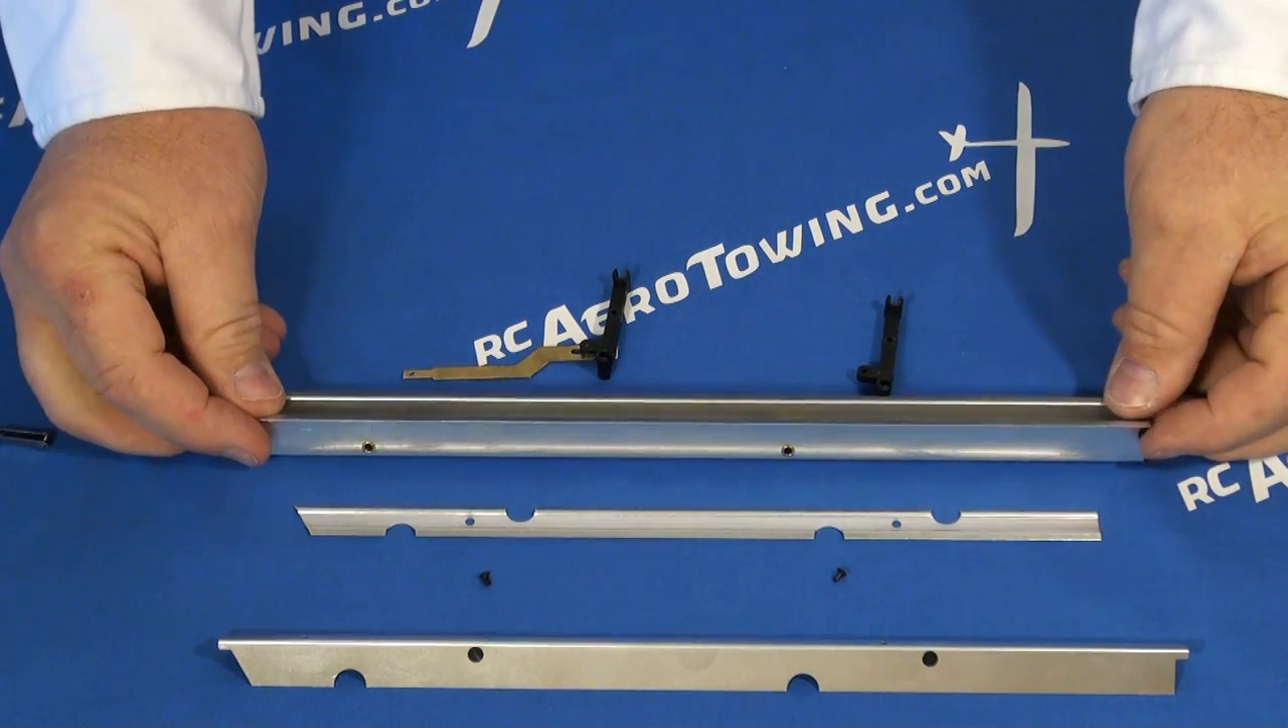You pretty much have all the parts of the spoiler taken apart.